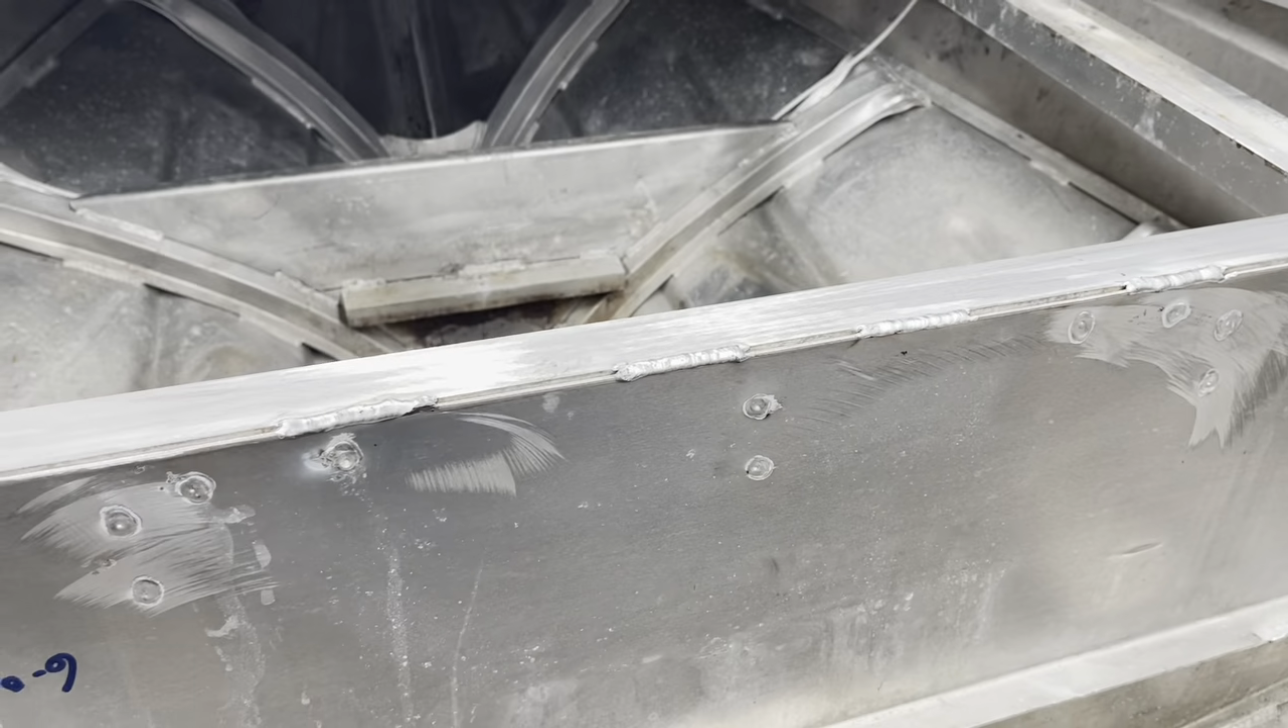All right from this side of view so we've we've added this bracing along here got a few welds in place.